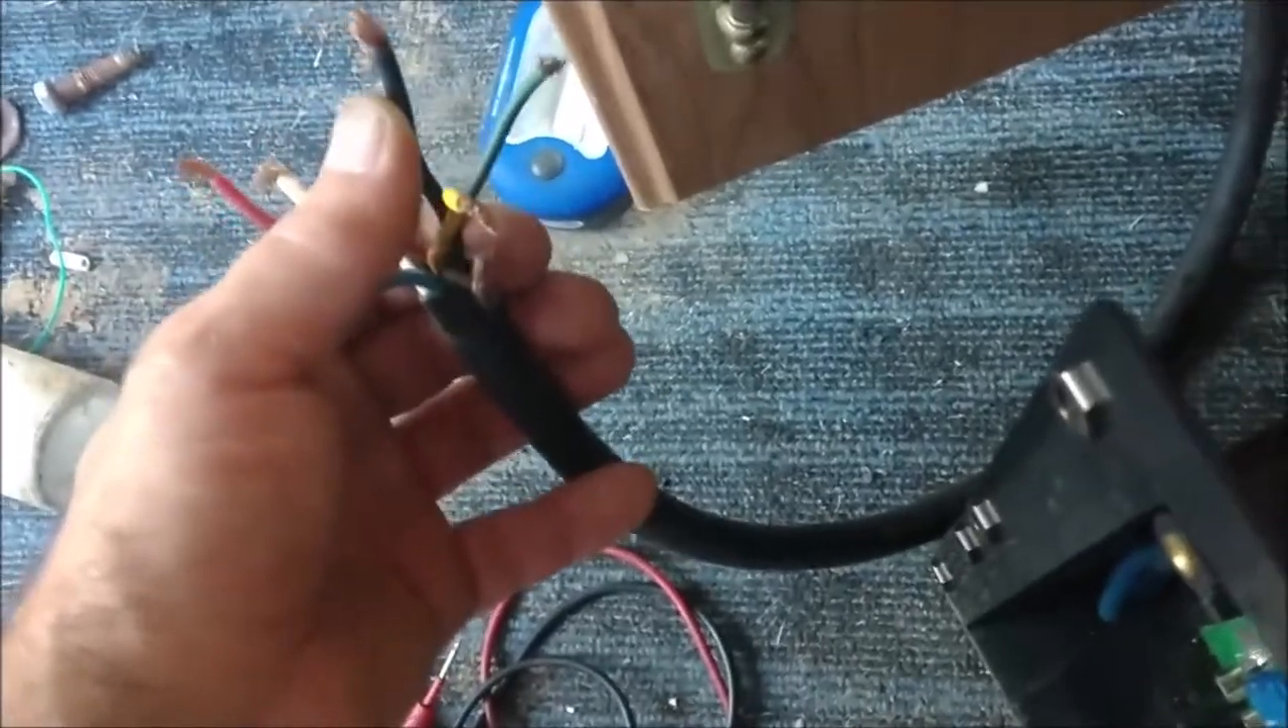This is the other end of the trailer i don't have the plug on there yet but this black wire right here was the uh 12 volts uh was the yeah this black wire on this end.